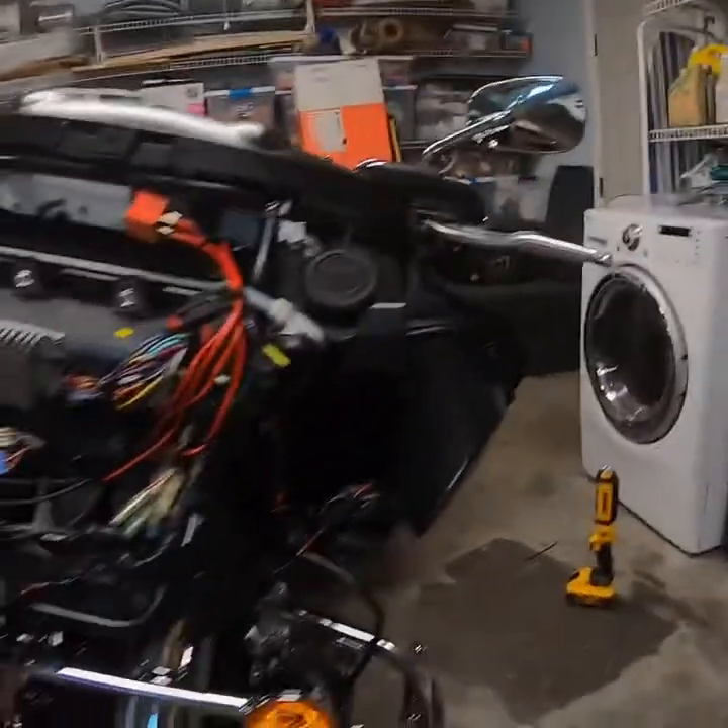I'm ready to put the front end back on and go scare some golfers.